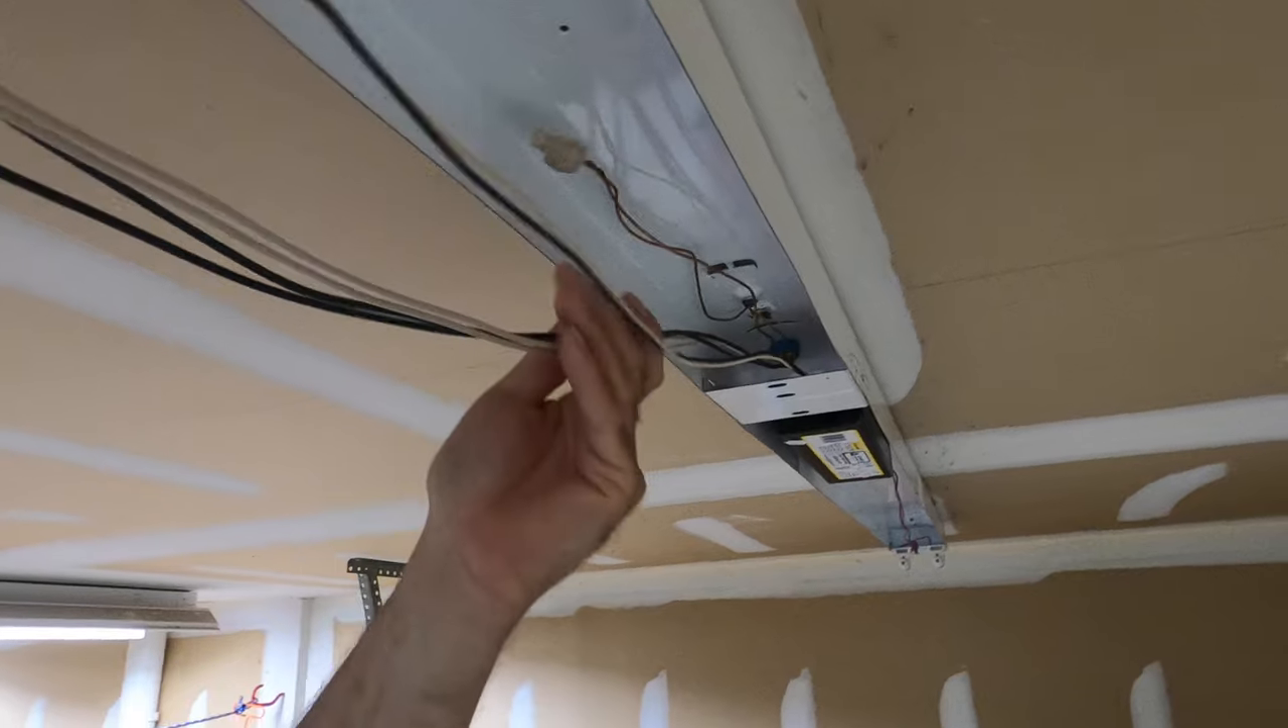Okay so we have our covers off.